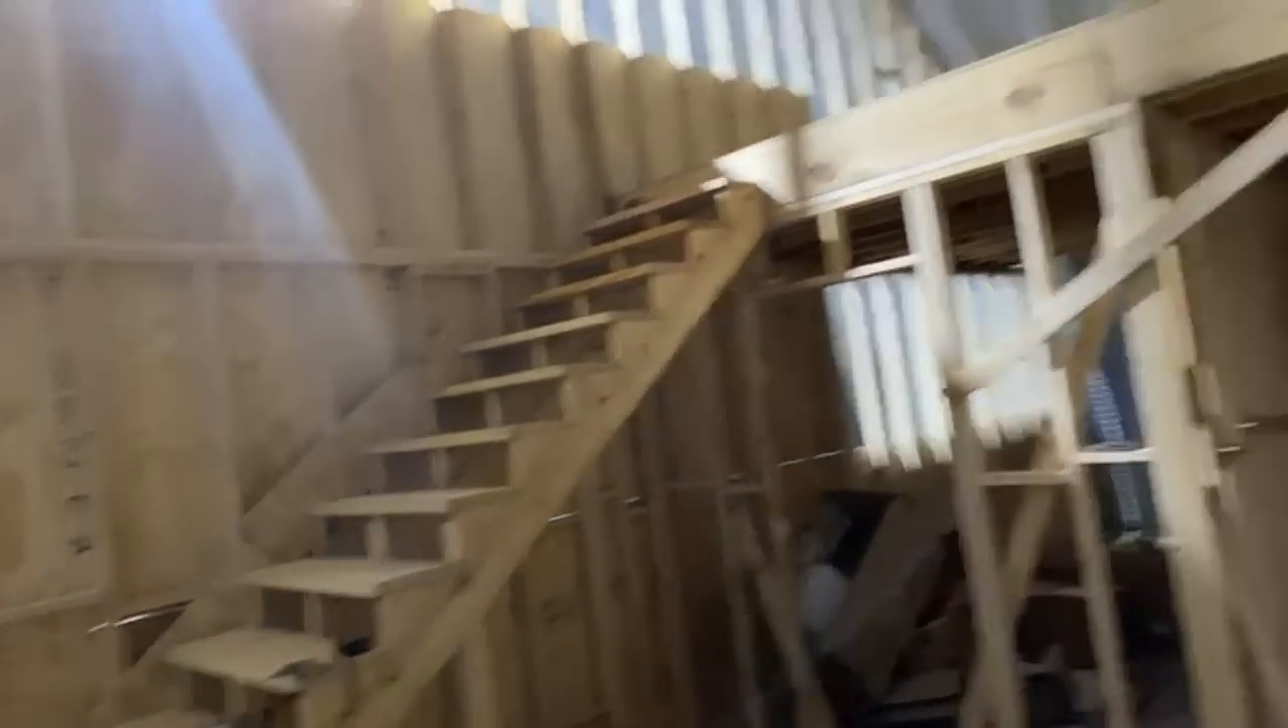We got the staircase put in.